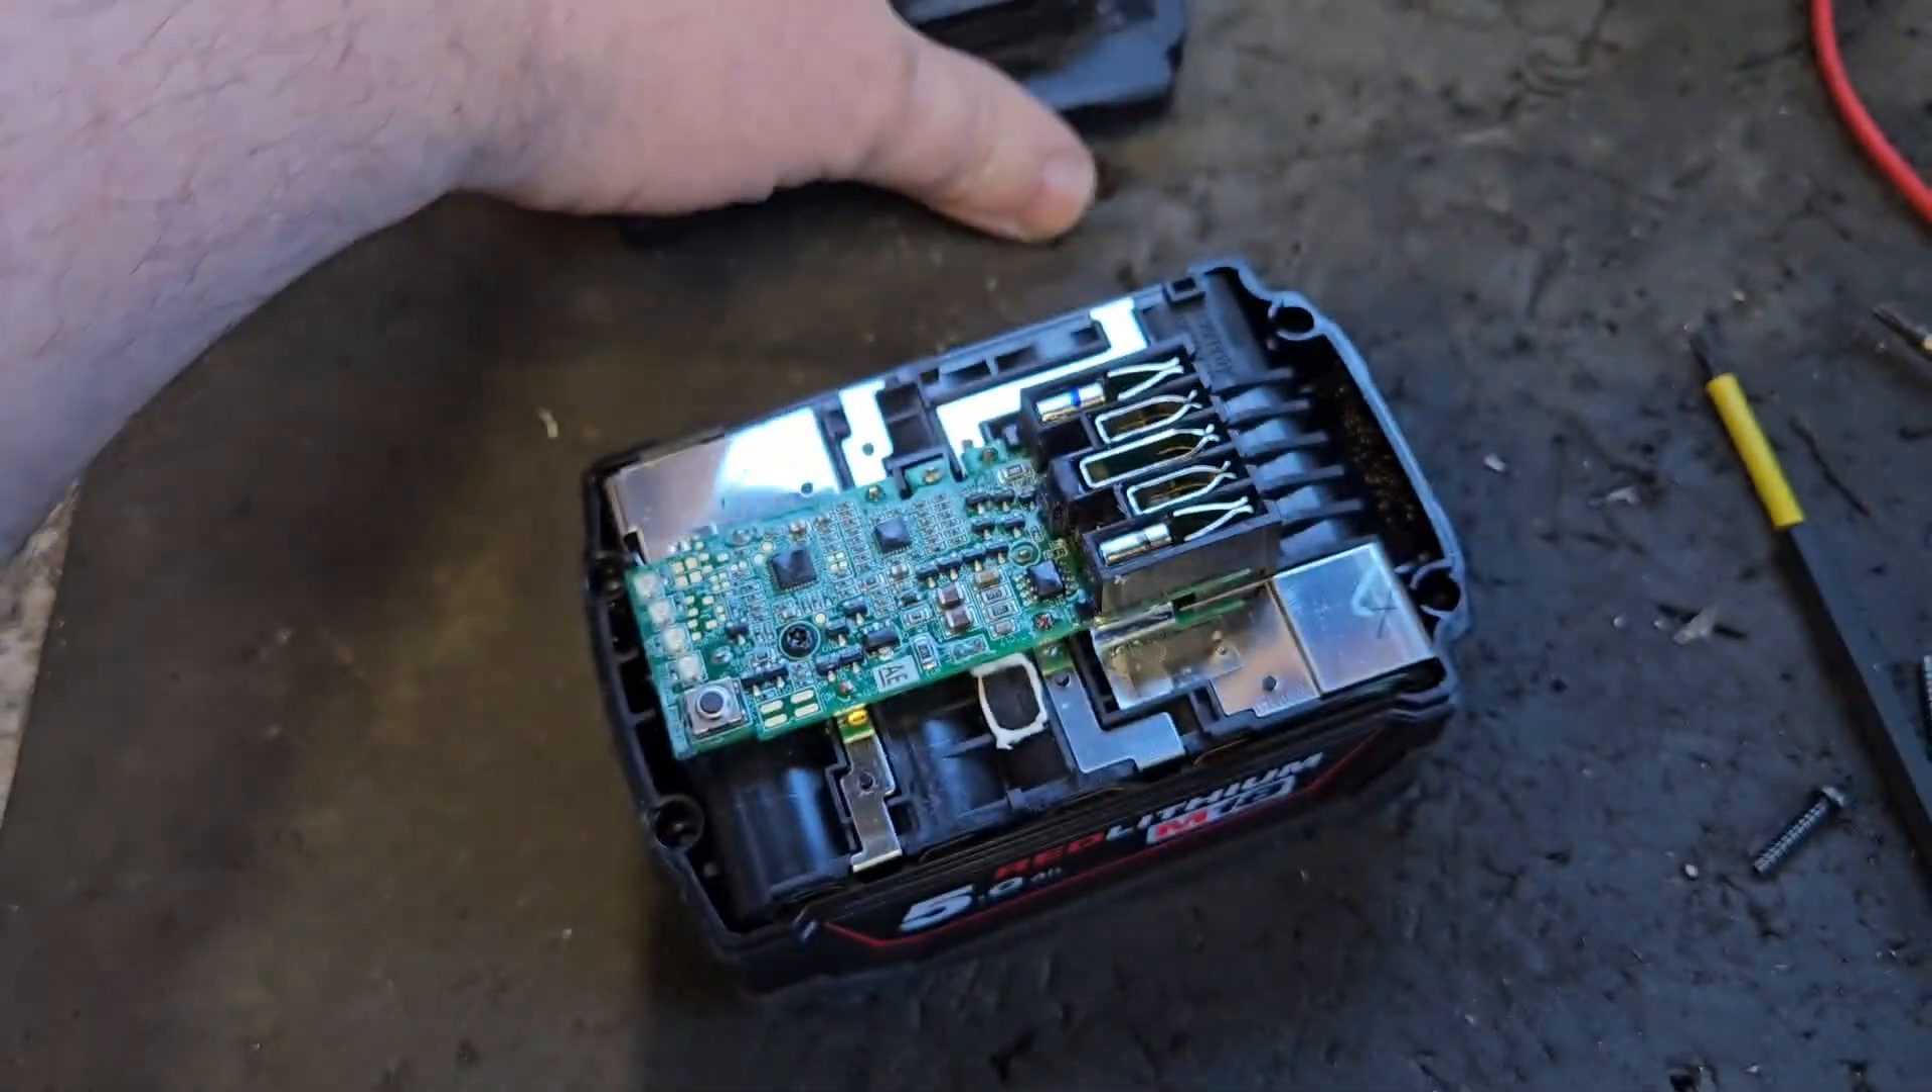With the T10 screws slackened we just took the top off this battery and we reveal the circuit board.